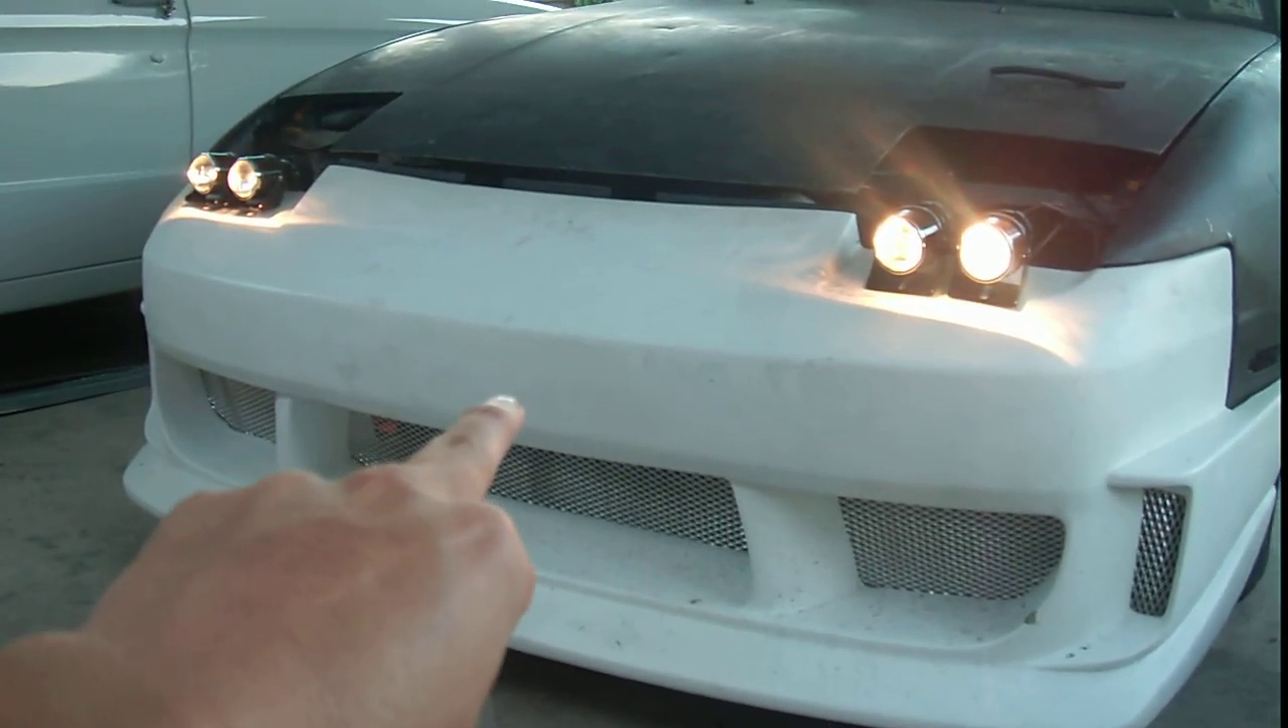I need to raise the whole front up a little bit because you can see the gap in between the hood. The hood and the front bumper.